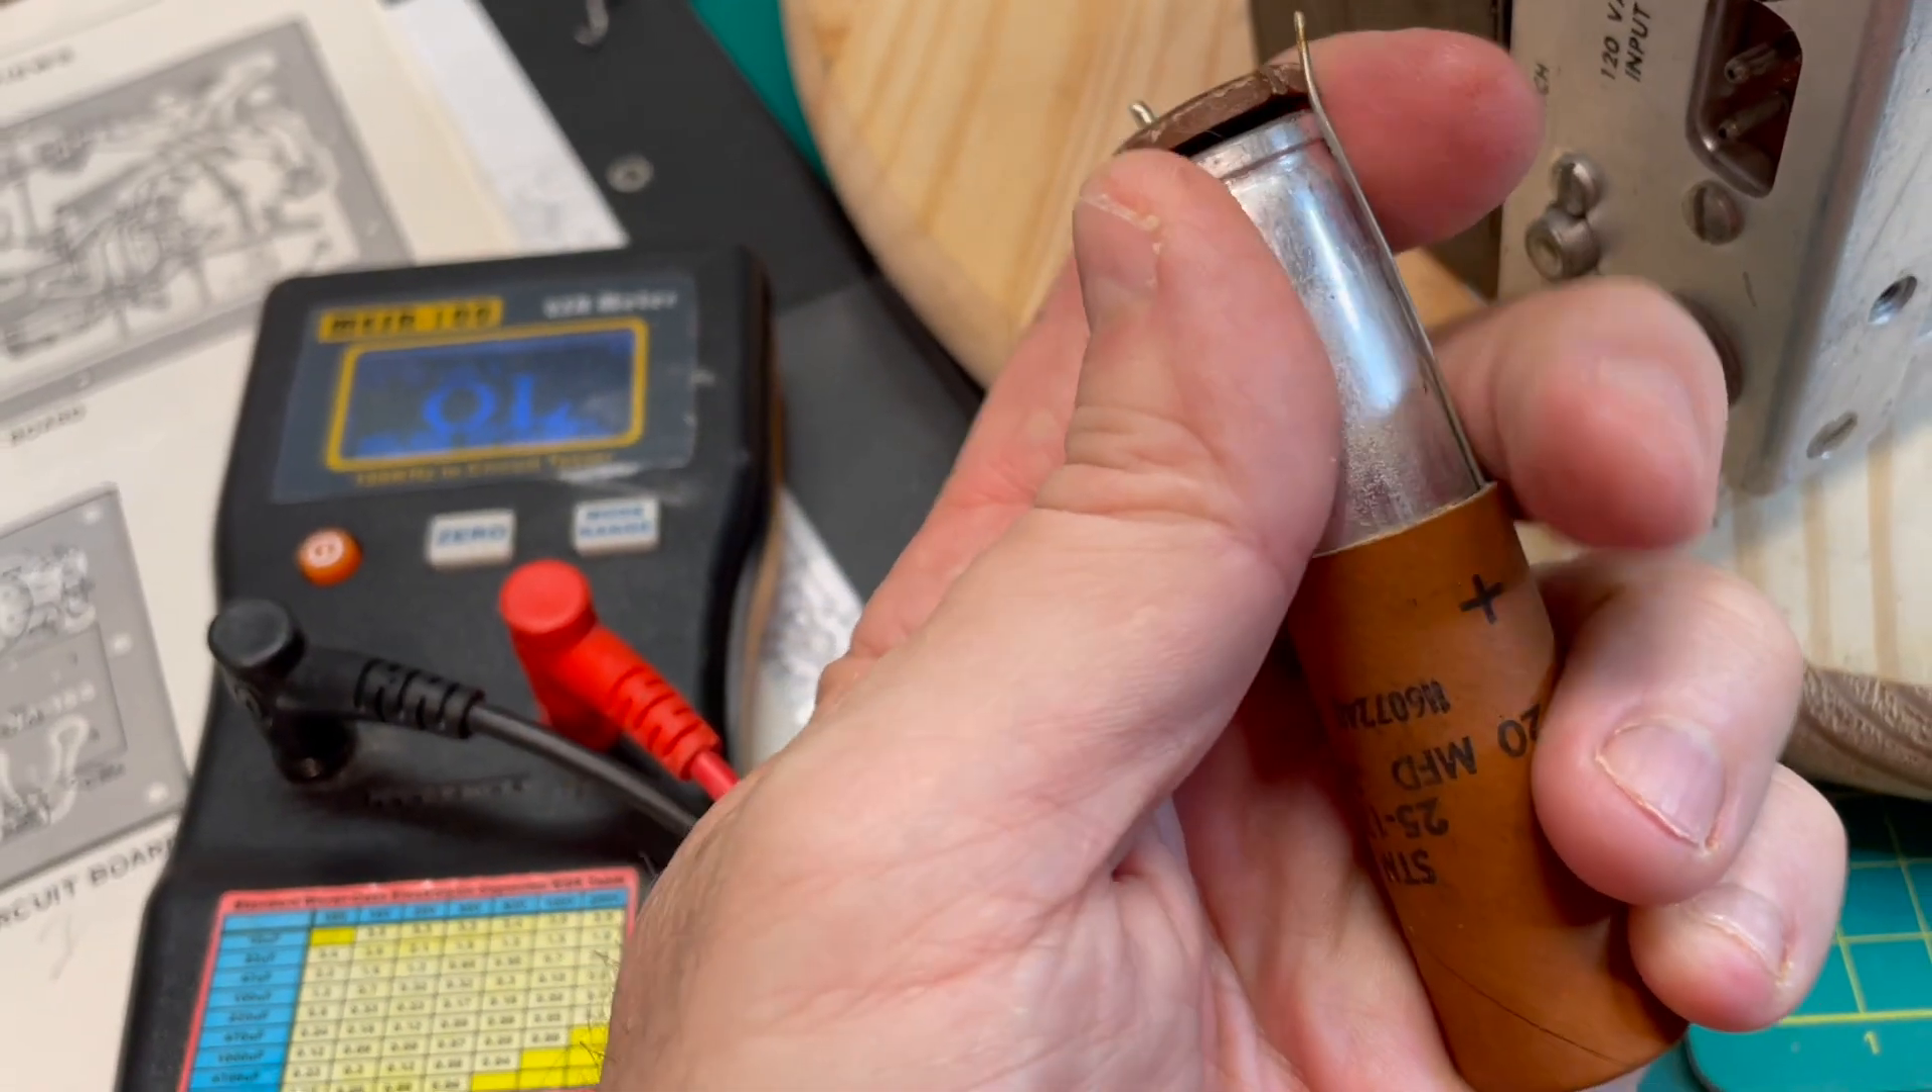Some of these are going to be a little tricky to get to, but thankfully we've got that big monster cap out of the way.